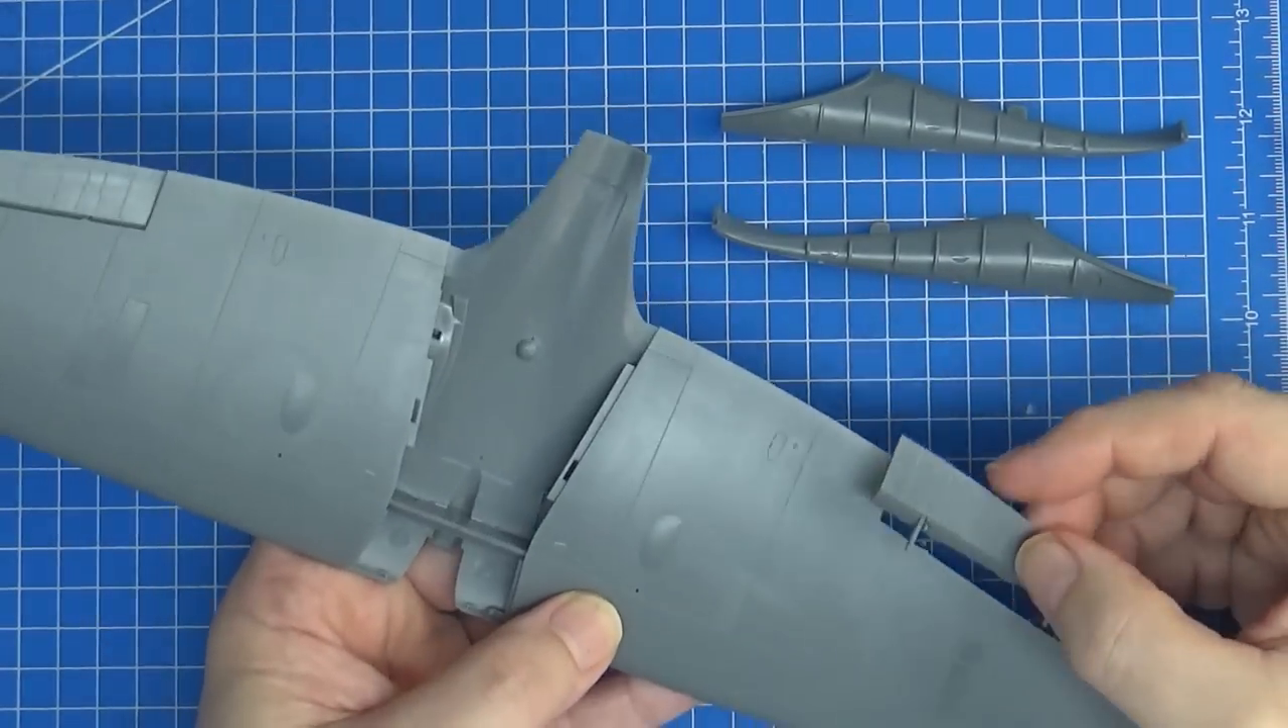You can see that one of the ailerons has popped out.